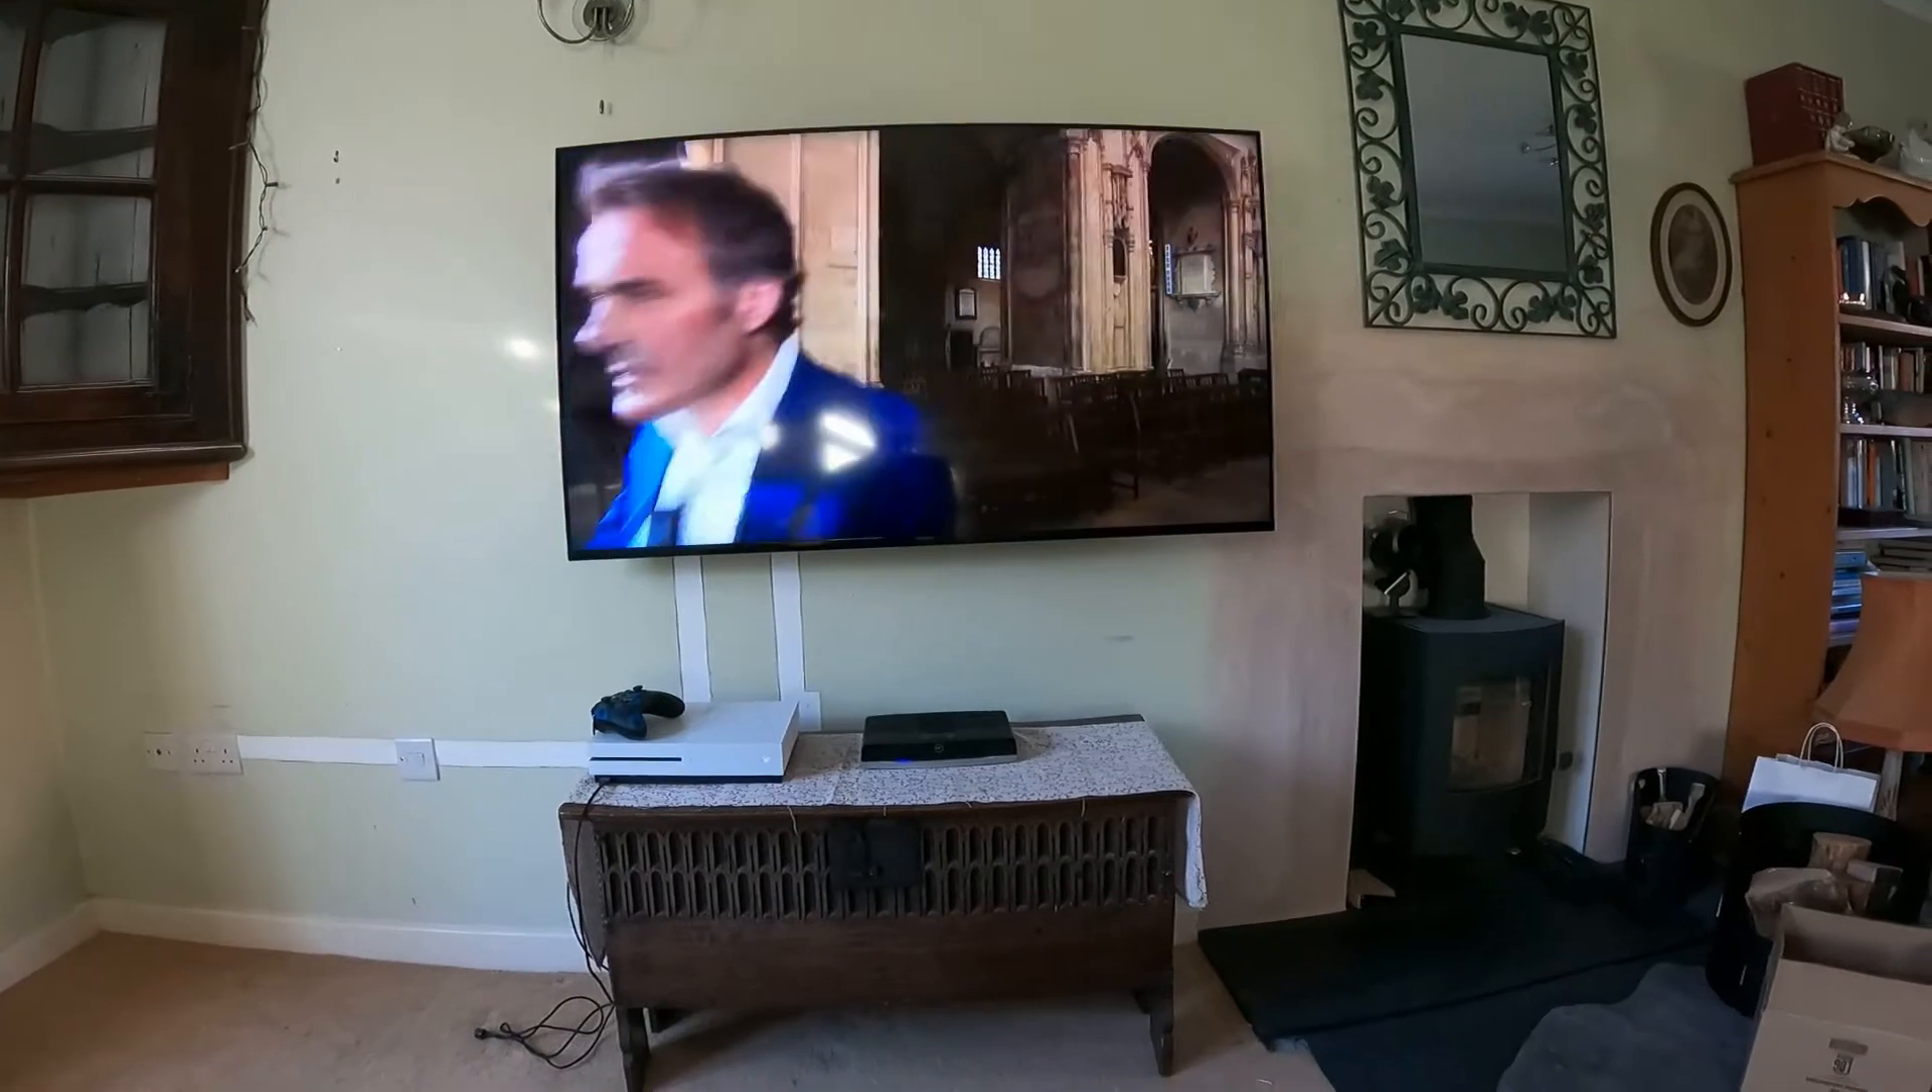So the customer's going to obviously have the uh room redecorated but as you can see that's the 55 inch tv up on the wall and you can see no cables at all.